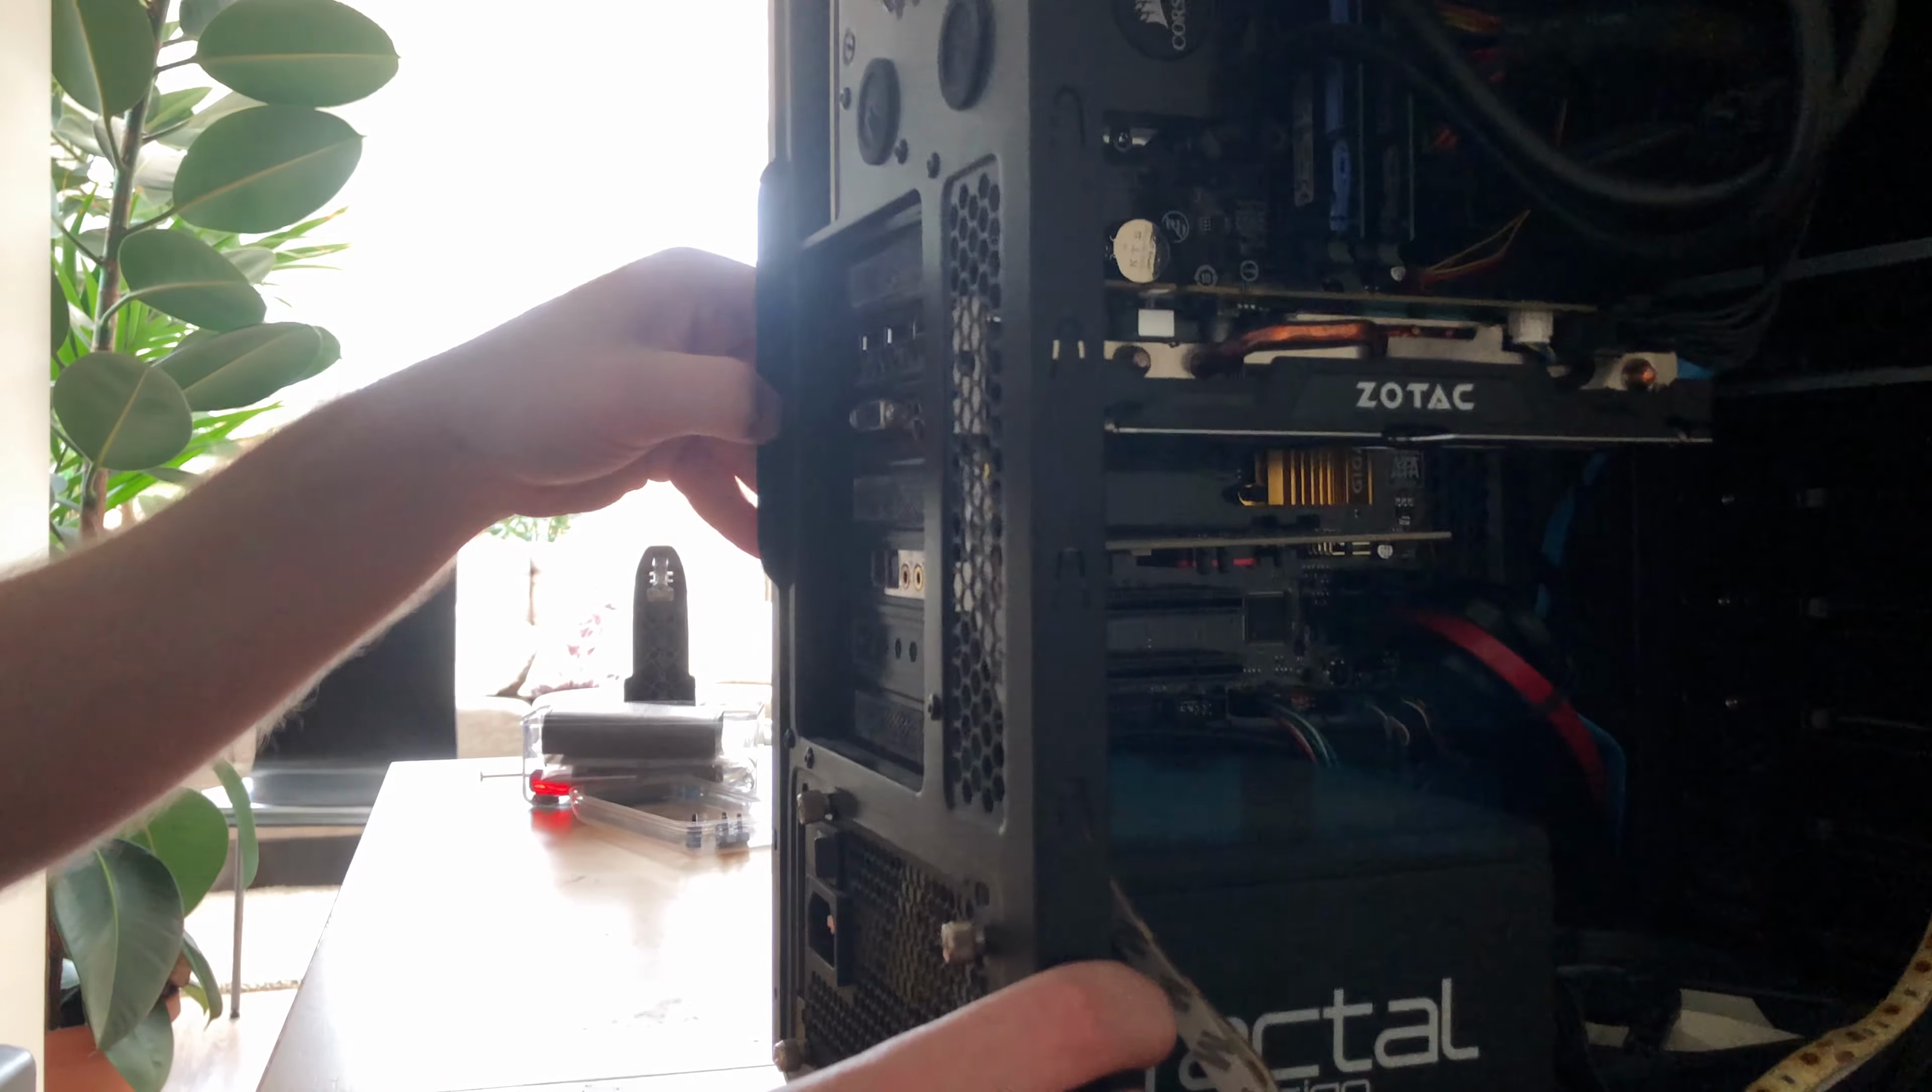So what I've done here I've just taken off the sides of my computer.